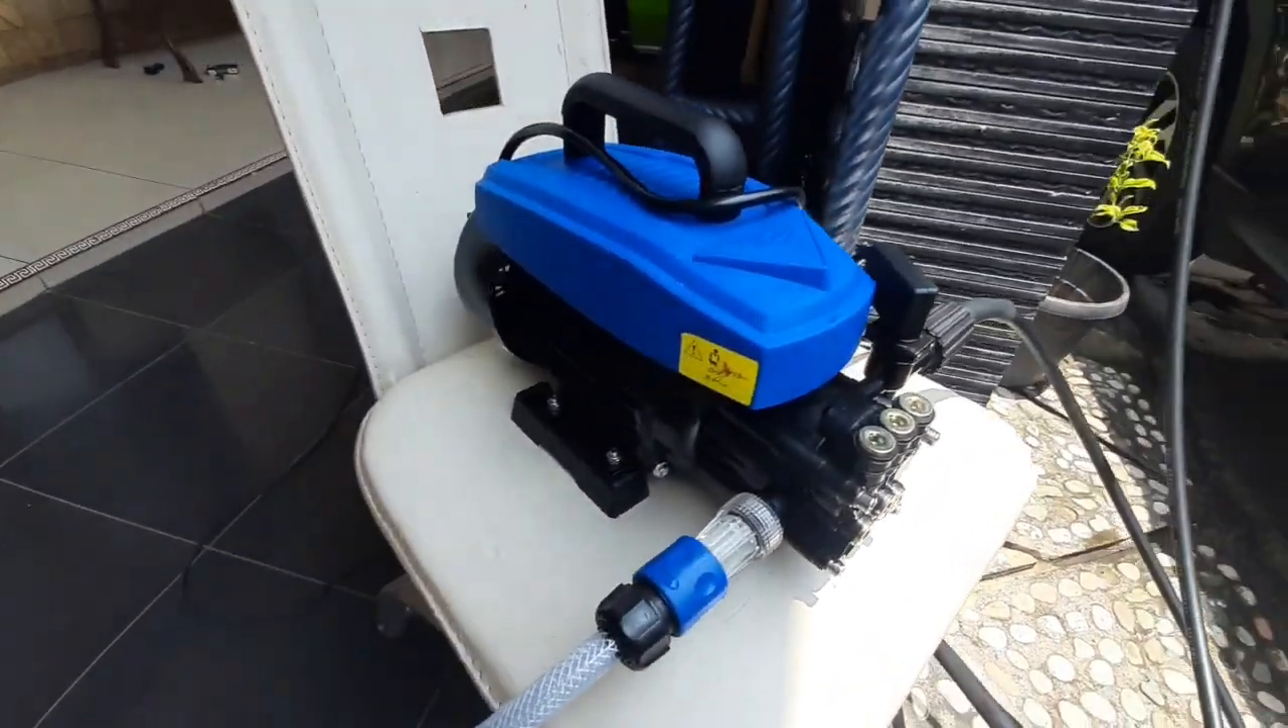Jadi sudah saya rakit ya disini sudah dirakit yaitu input airnya.